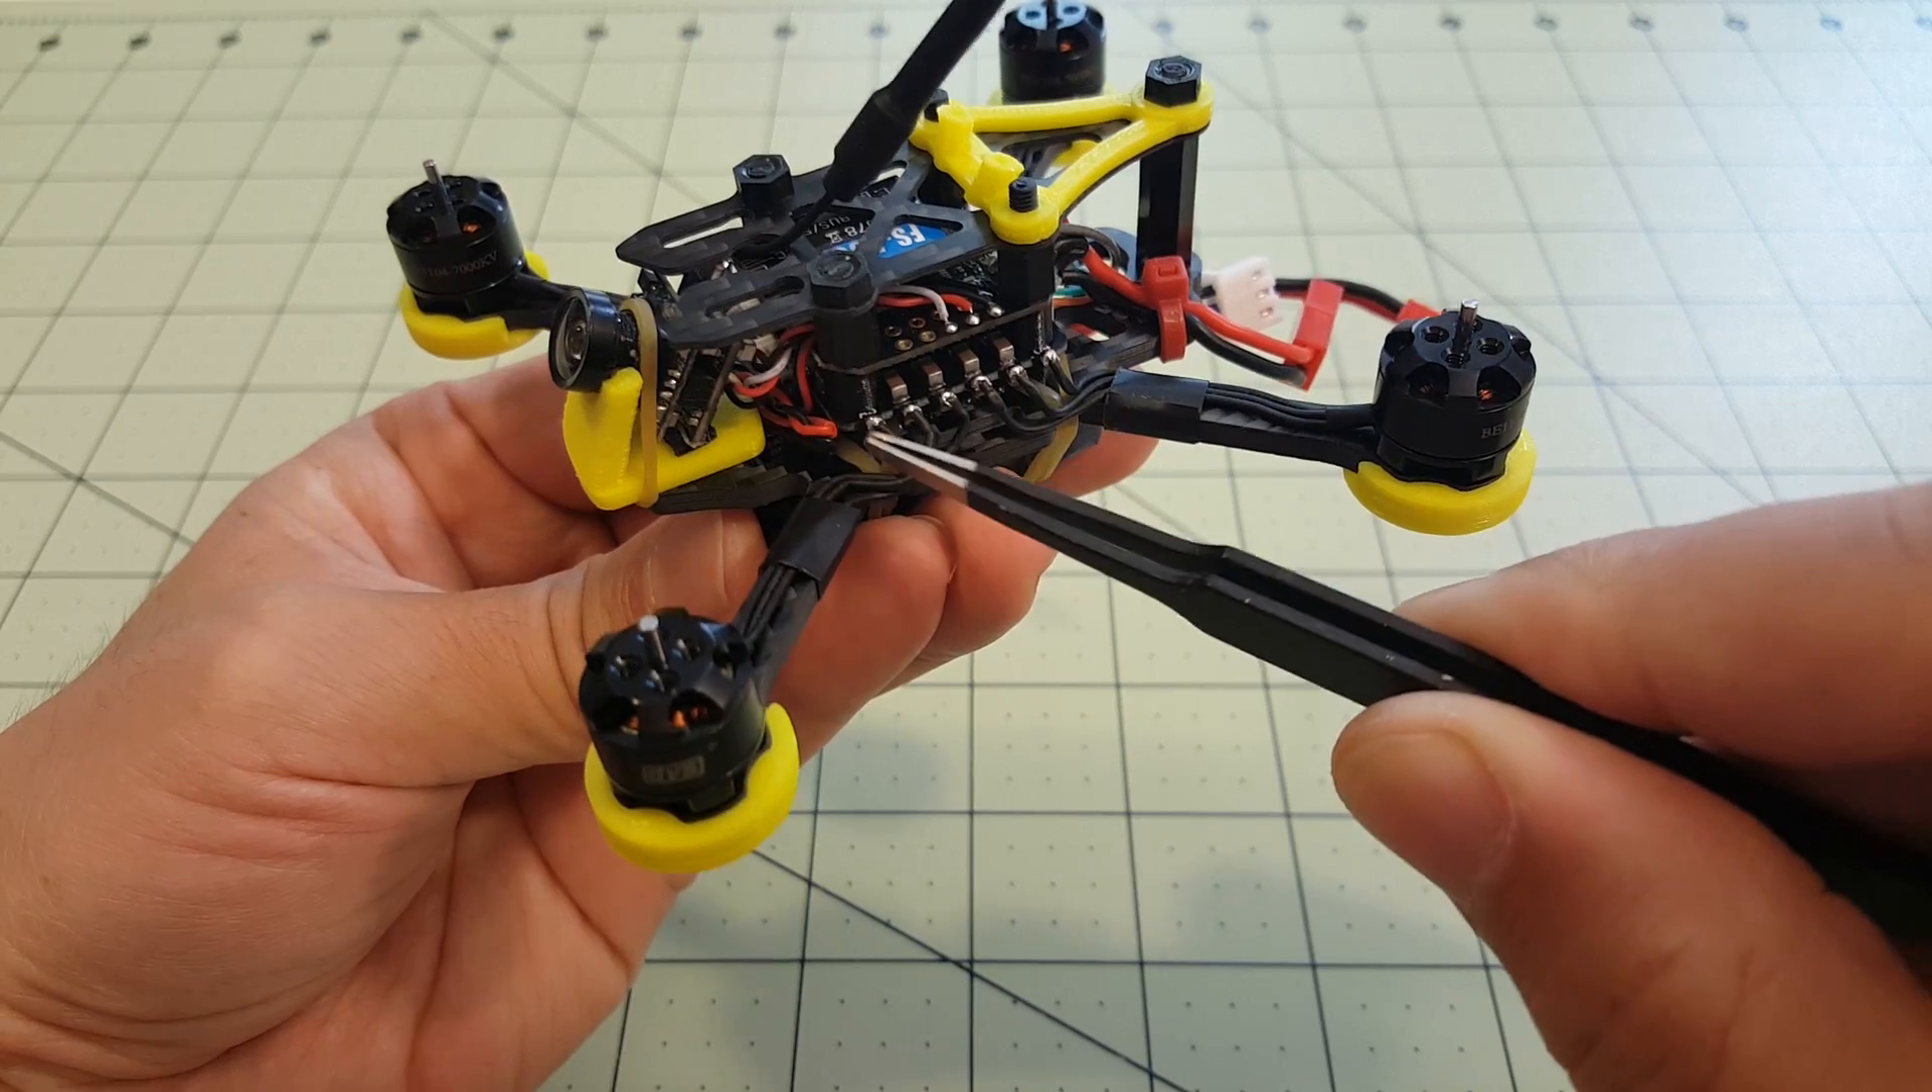Okay guys so here it is pretty much all done I just have to put the props on.